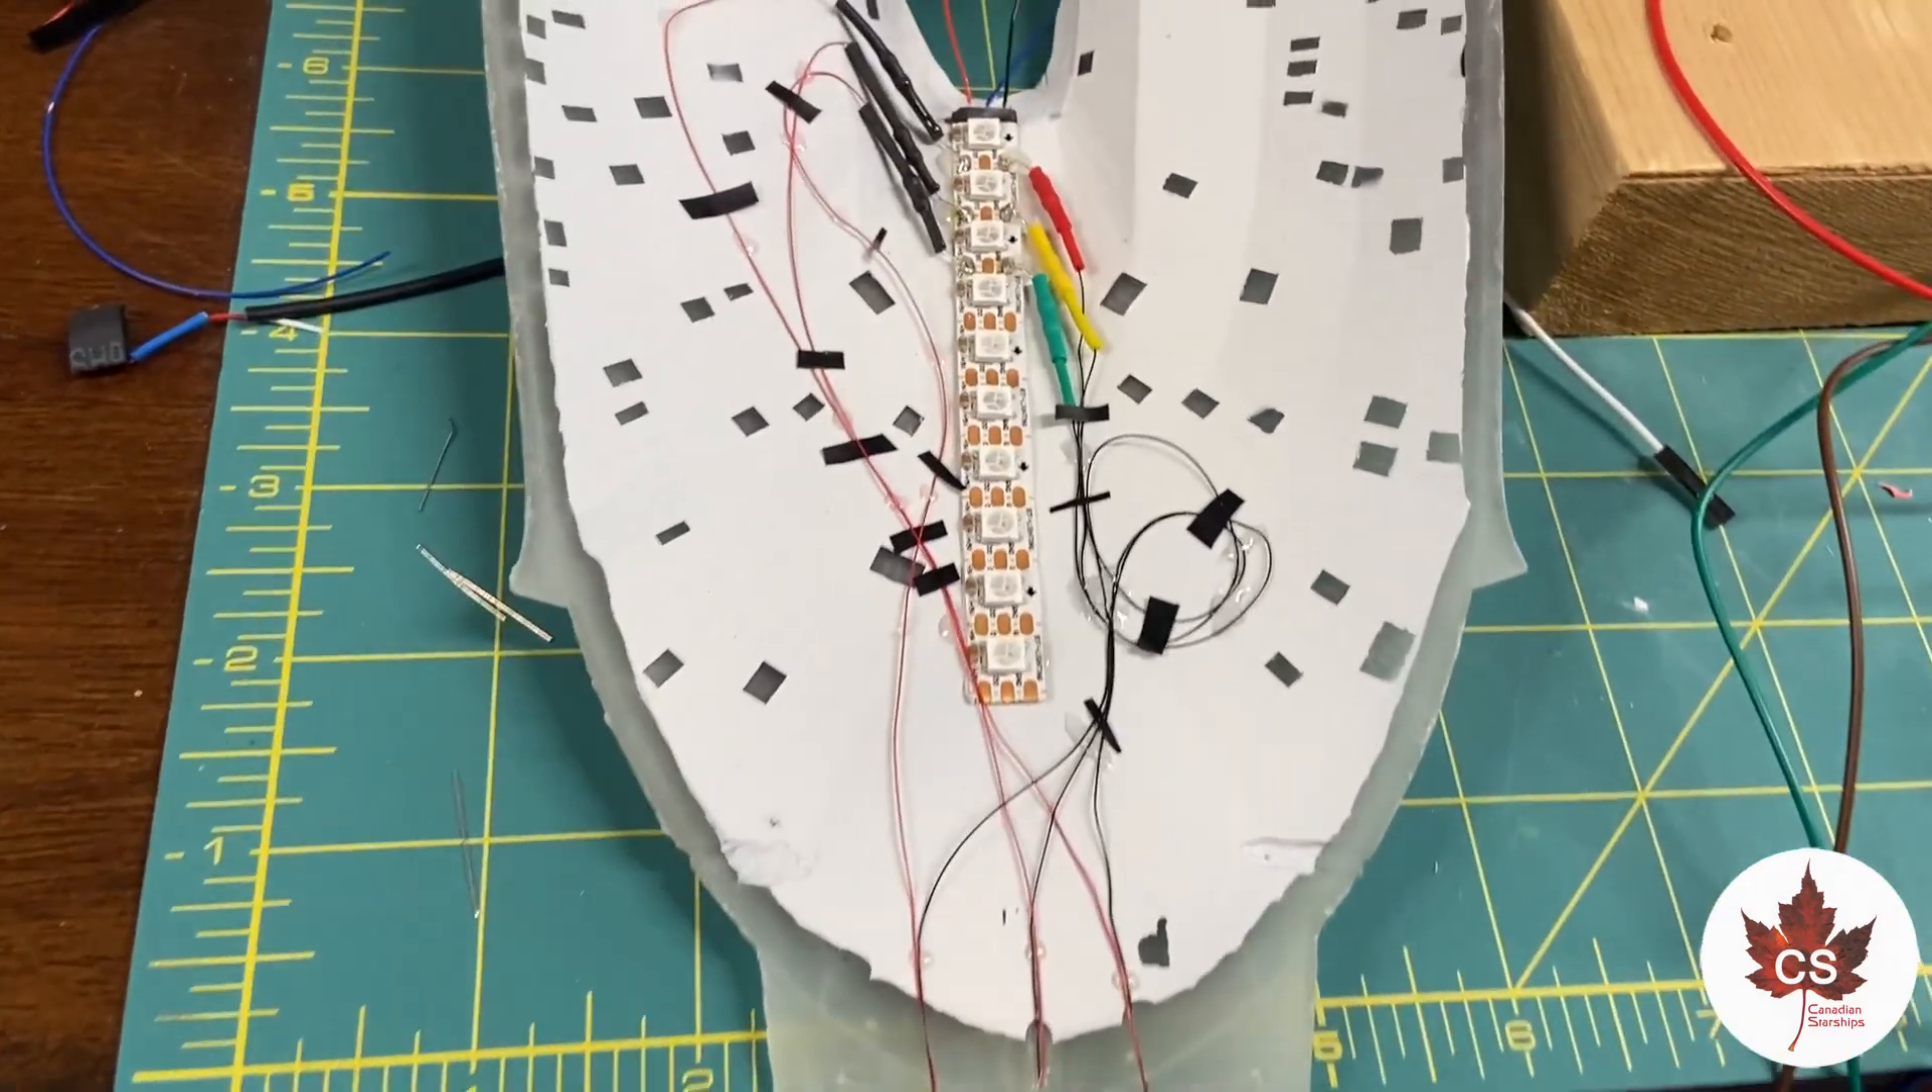All of the wires that I can get consolidated and kind of buckled down have been.